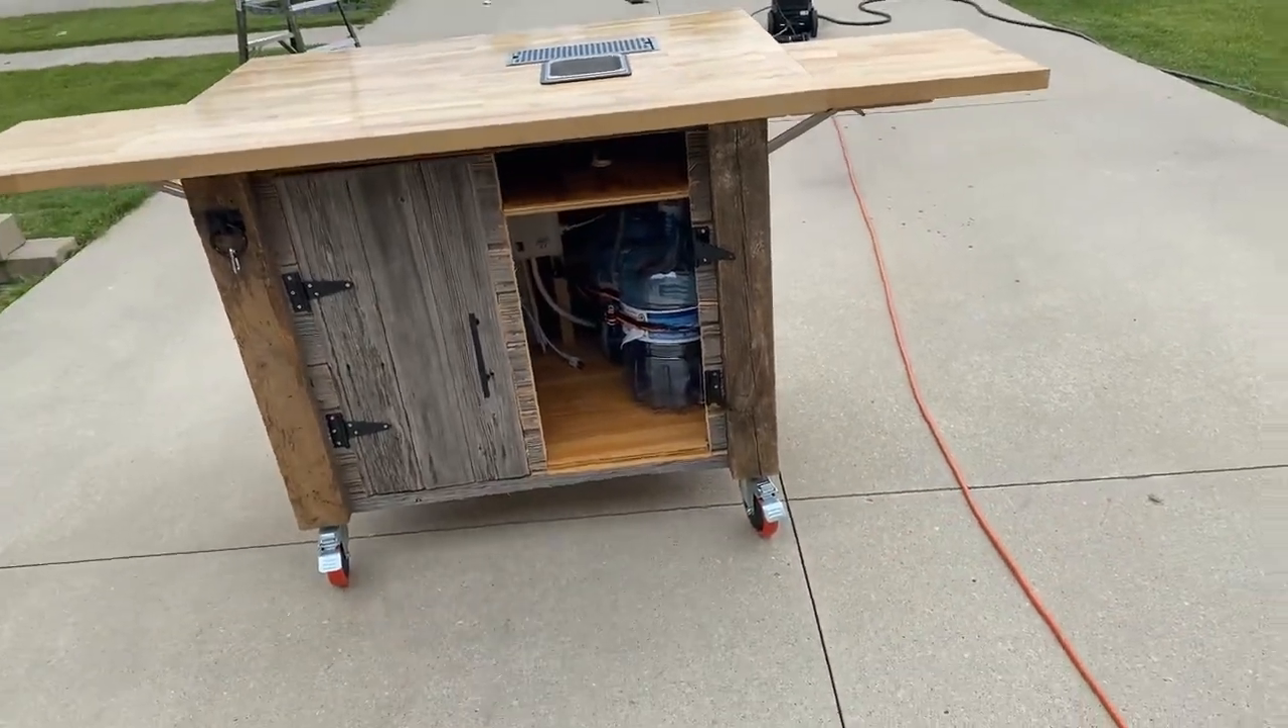All right, so as you see here, I do have one door missing. Yes, I still have to fix the door. The door is actually inside, but I am working on that.